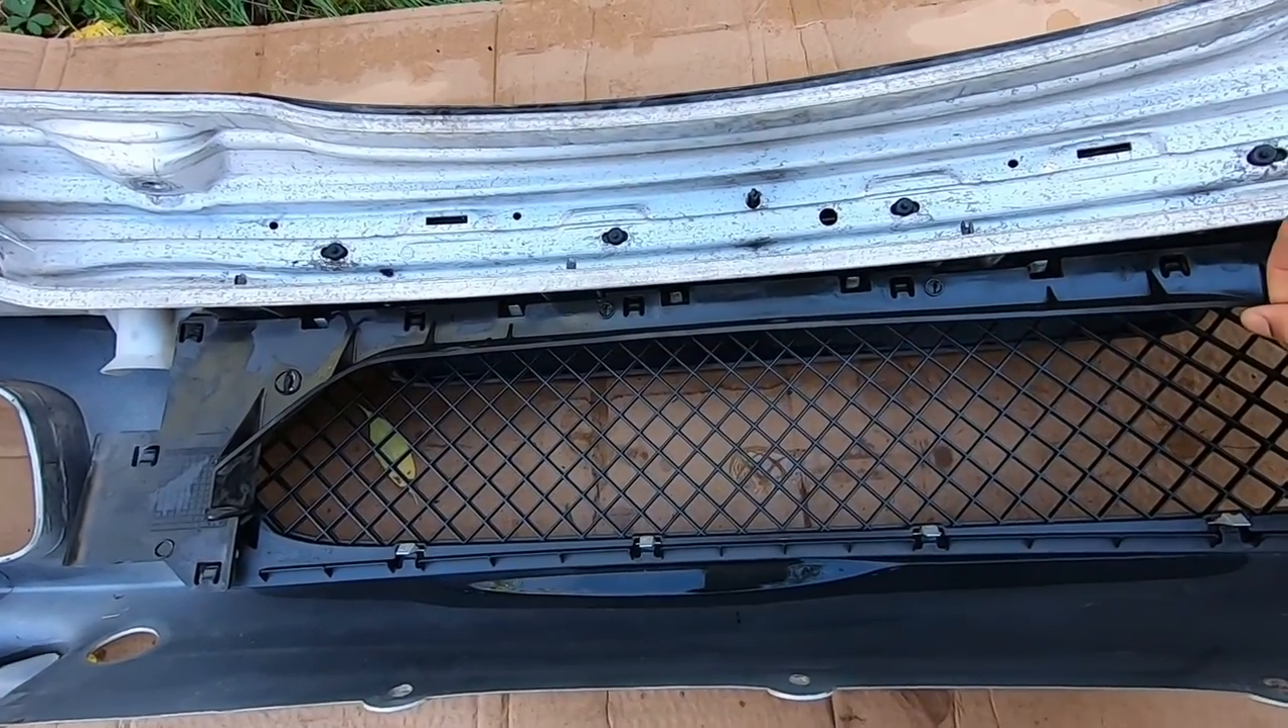Right so now the new bottom grill is um all clipped in to place.